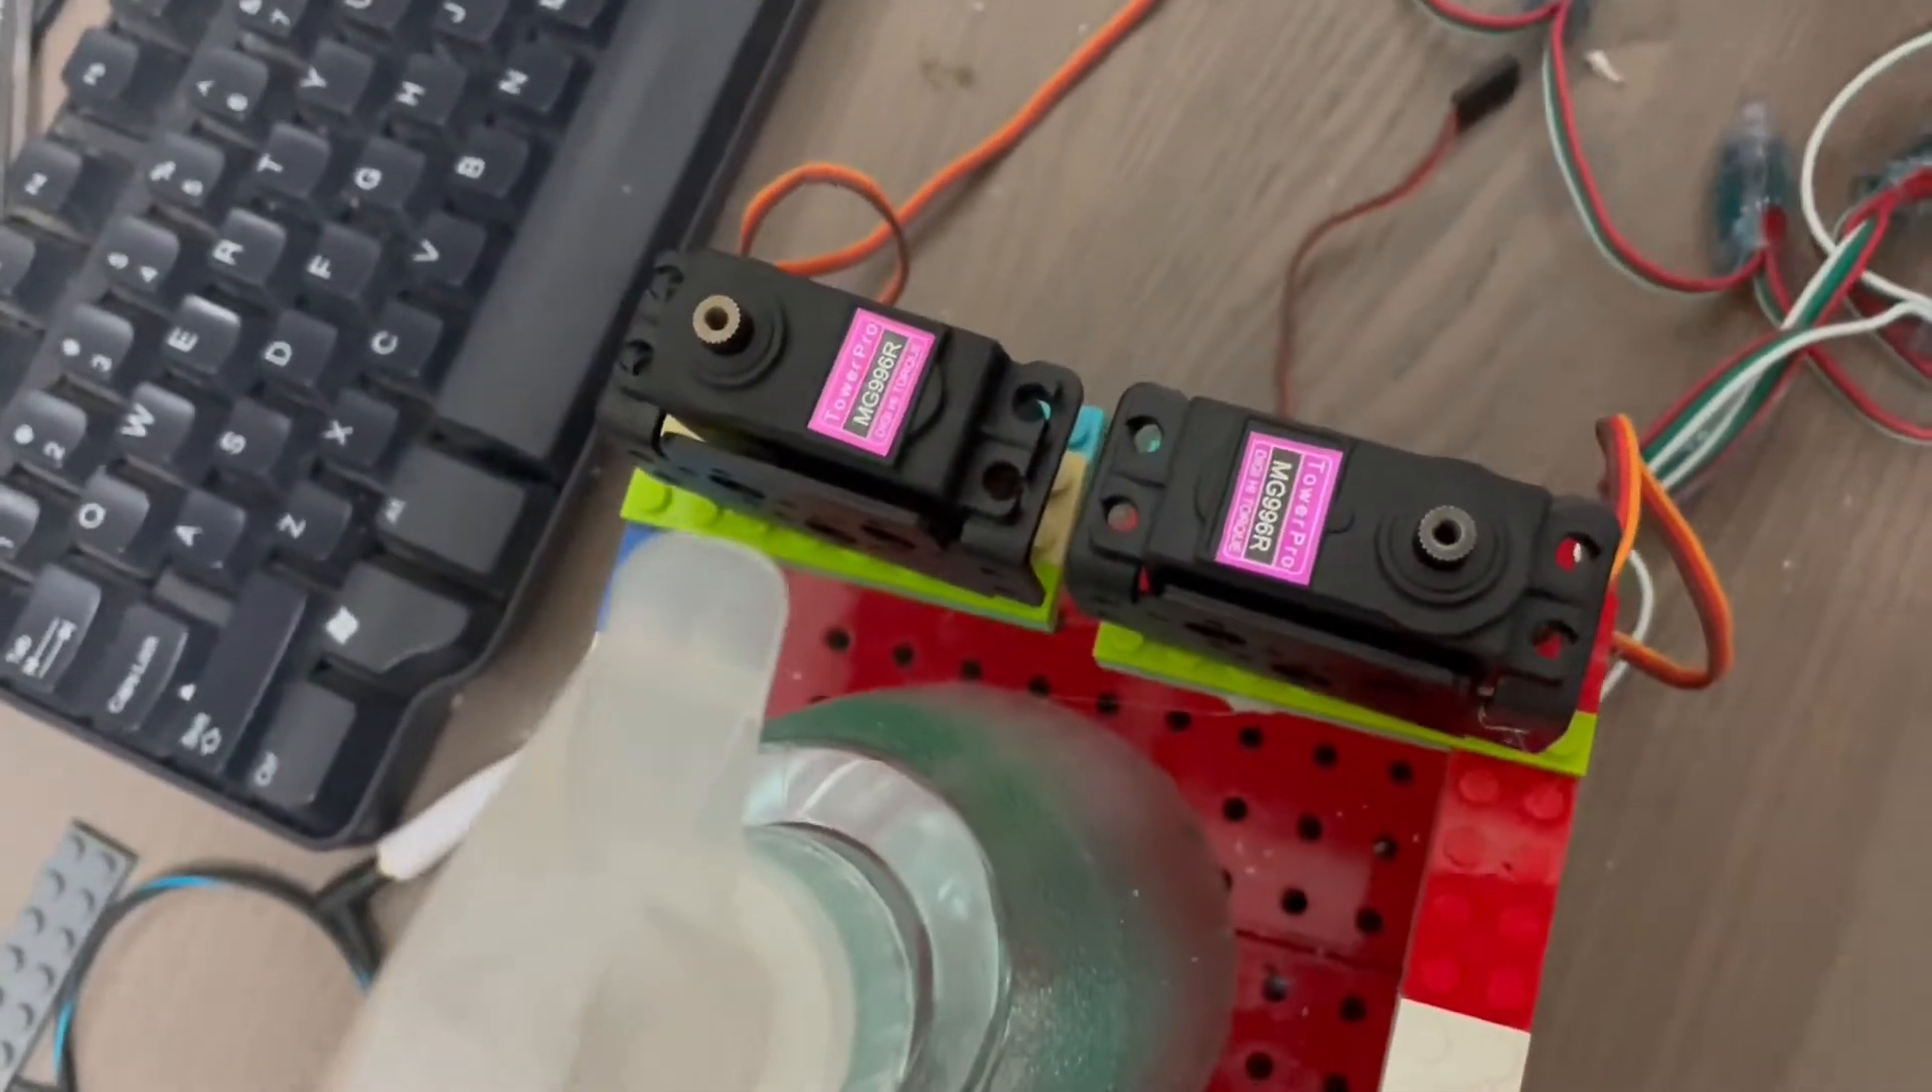So these are the servos I've got mounted behind the water spray bottle.